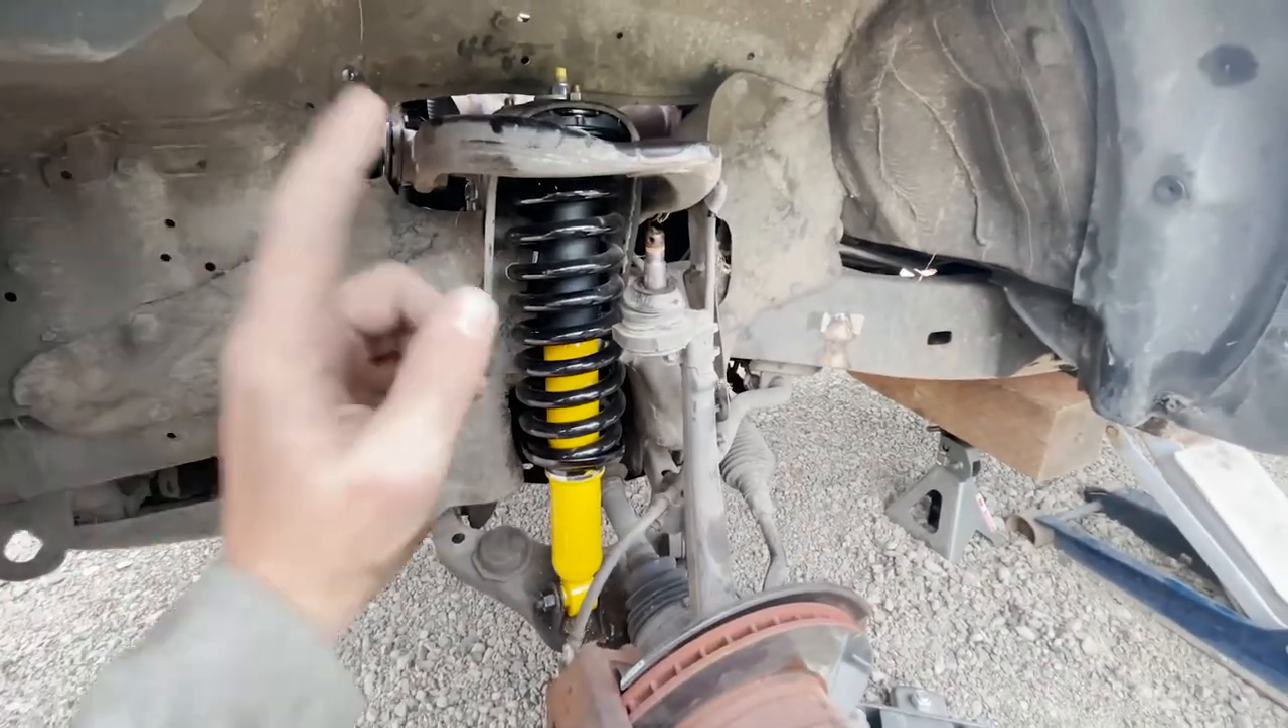All right so we got the driver's side strut in and took a little trial and error.